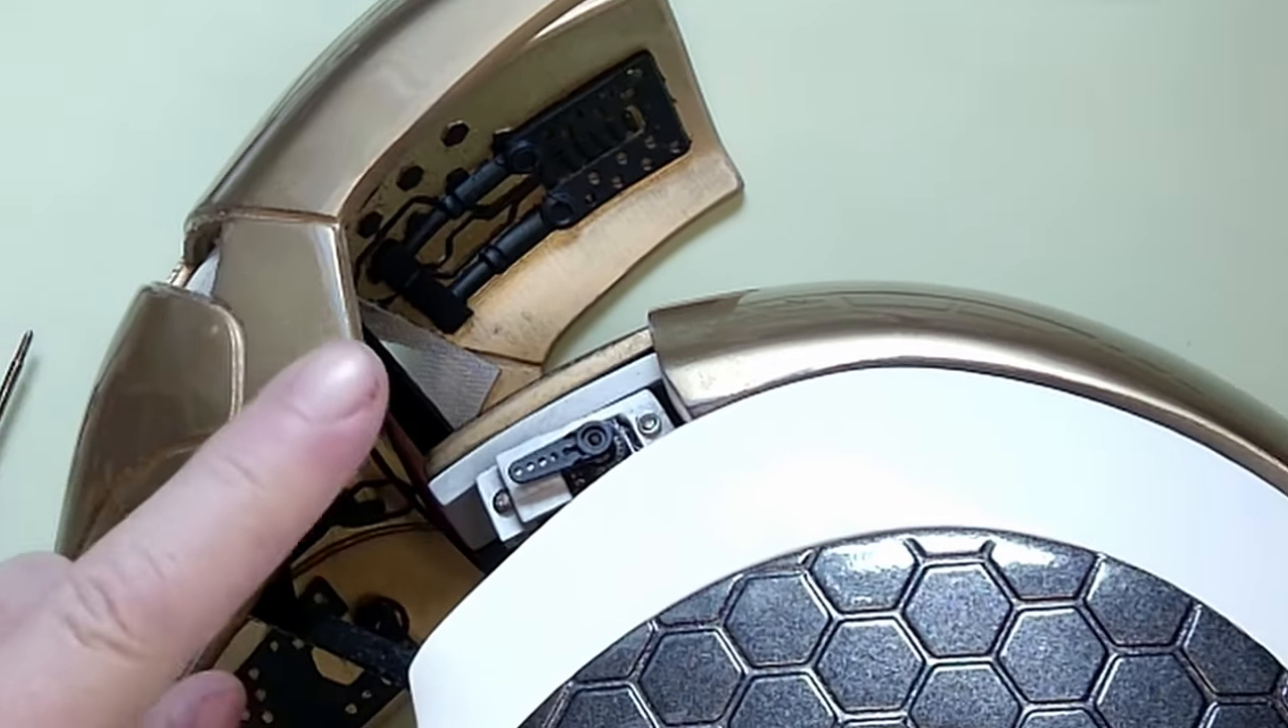The first thing you'll notice is I've got a servo horn already on my servos. I haven't actually connected my servo arms.